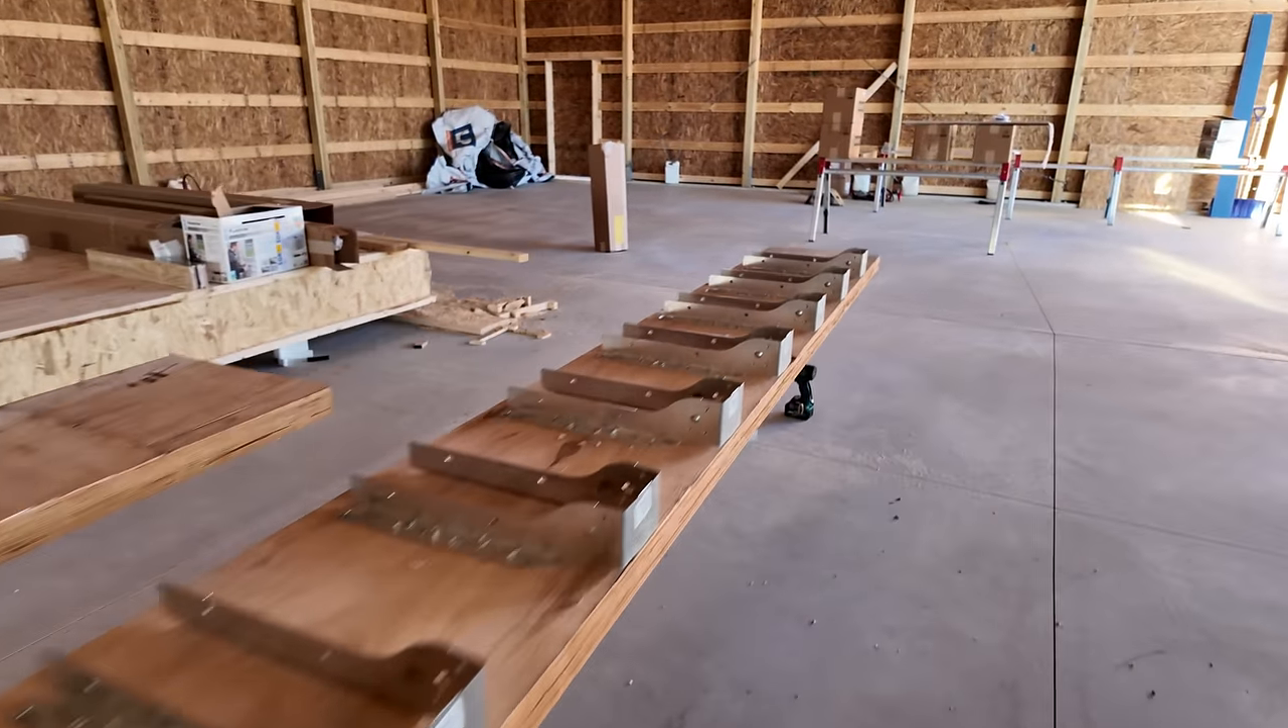All right guys we've got all these joist hangers installed on this 27 foot 8 and 3 8 inch long LVL that is 14 inches tall.